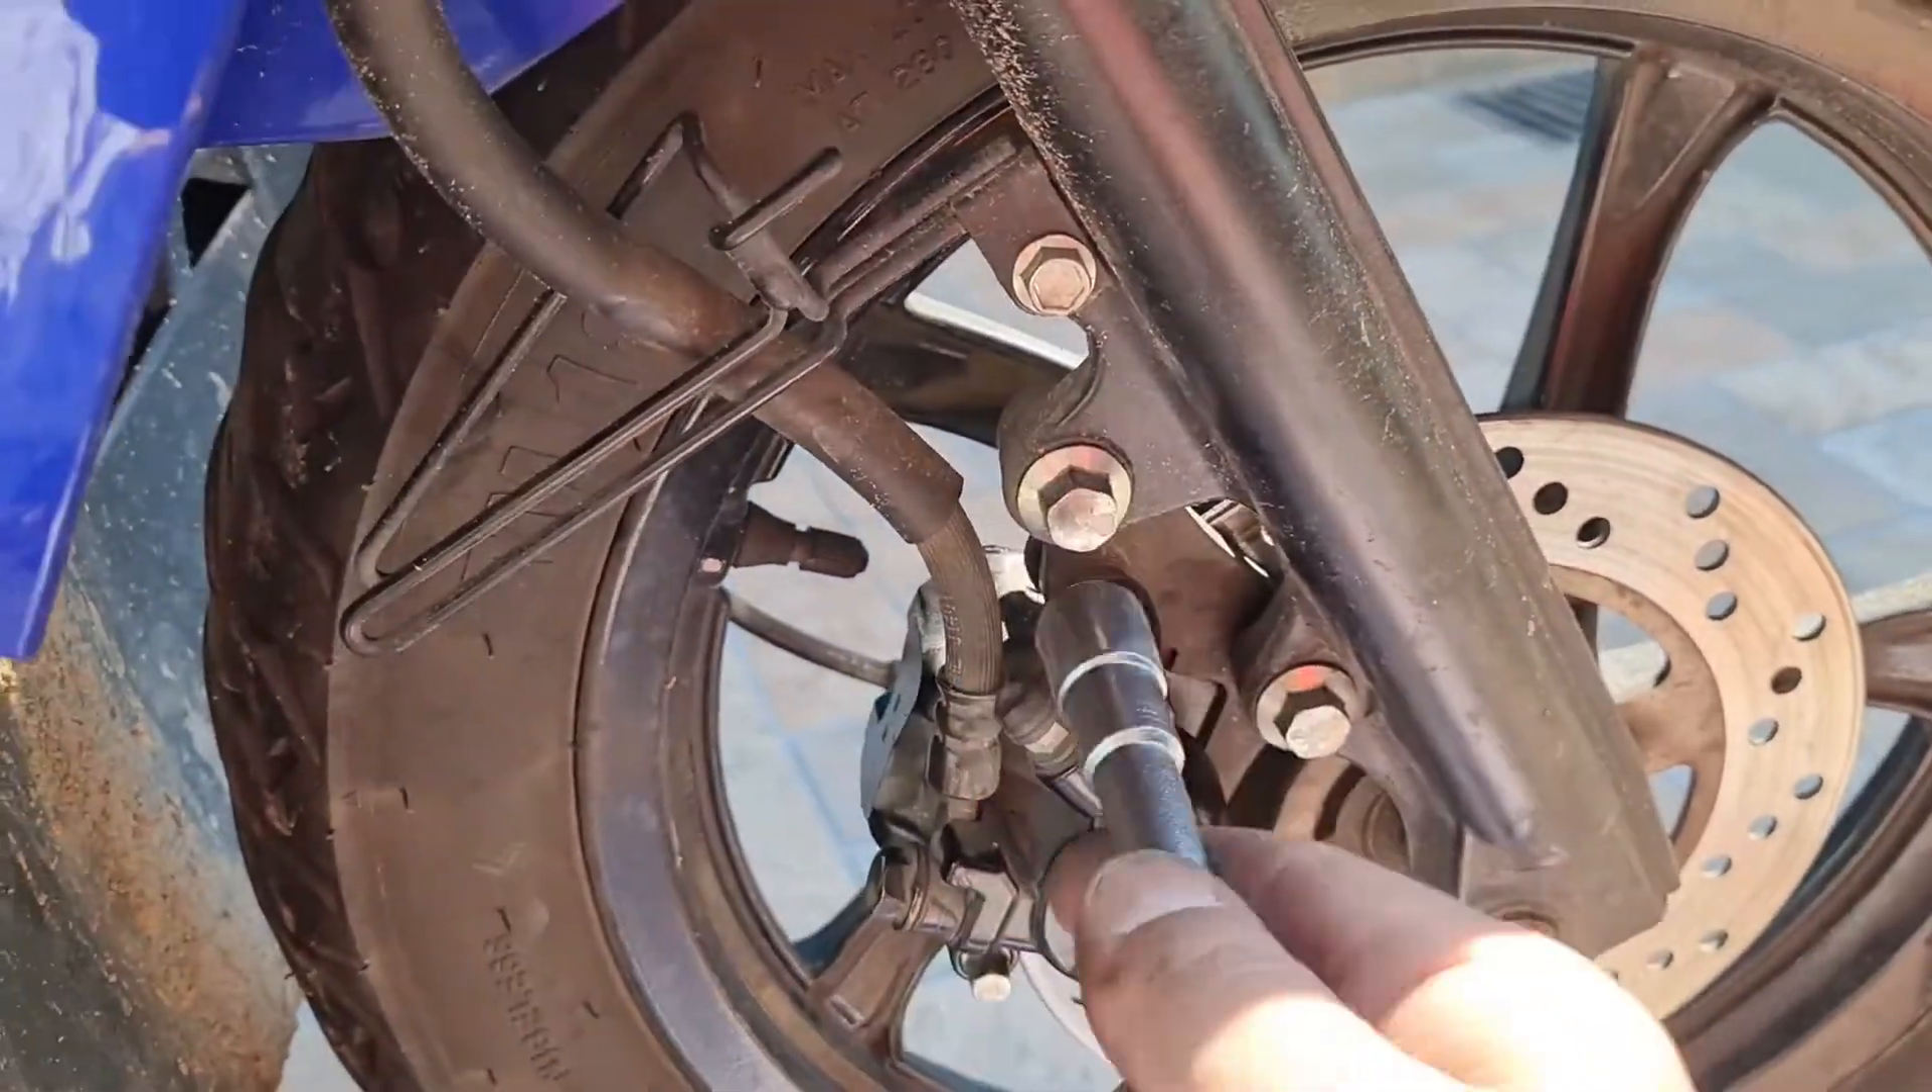Aí, já coloquei os parafusos, ó Tá vendo?